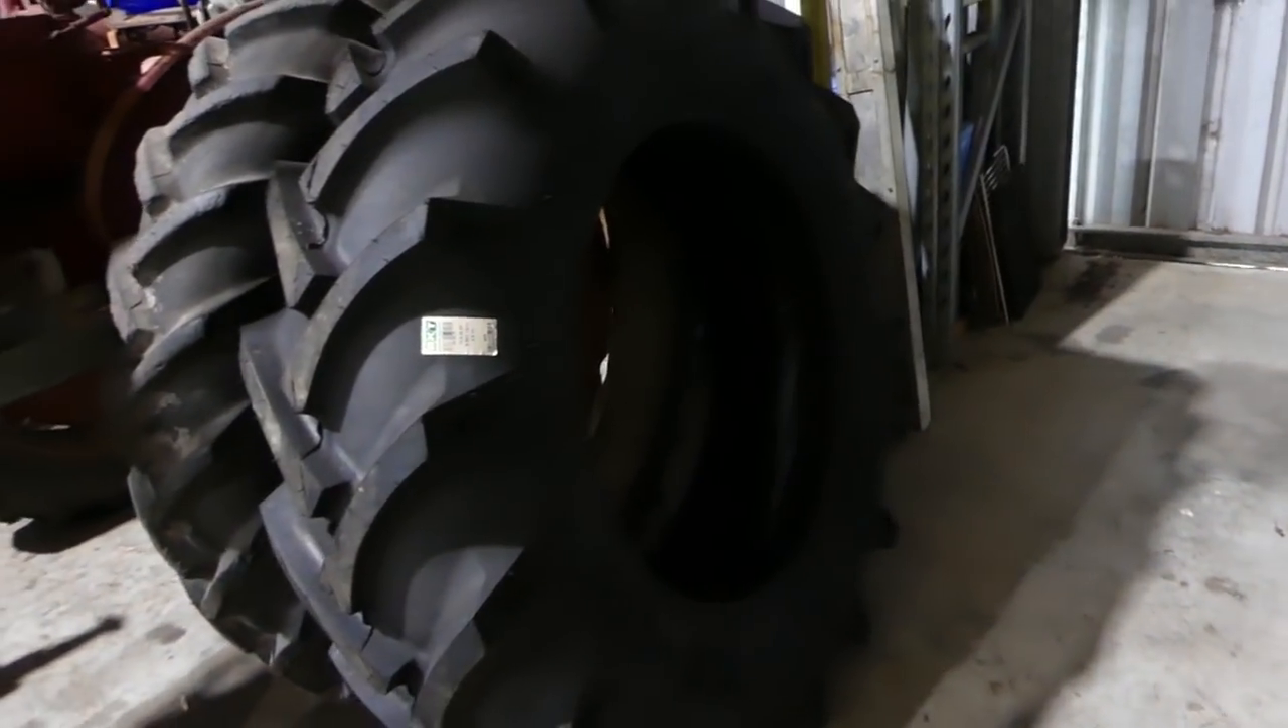I have that tire to get onto a rim yet for the trekking tractor.